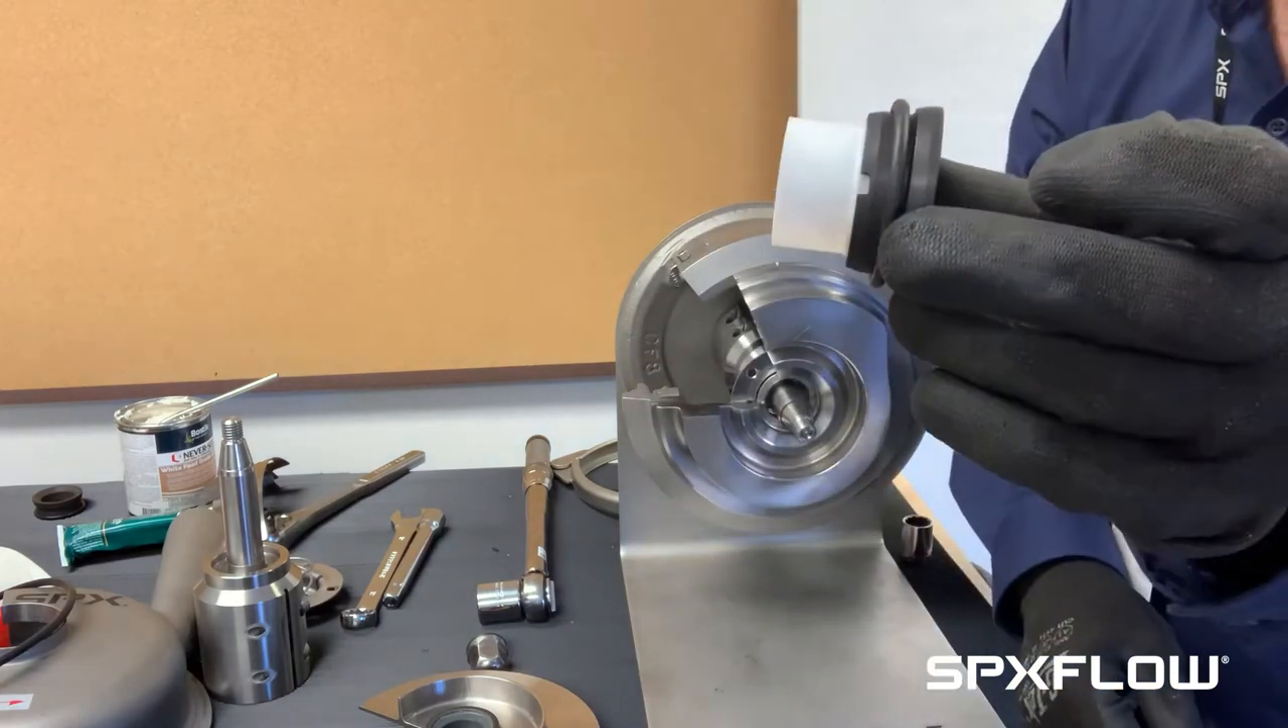So we have the seal that's a little wider here. I have the O-ring on the seal.